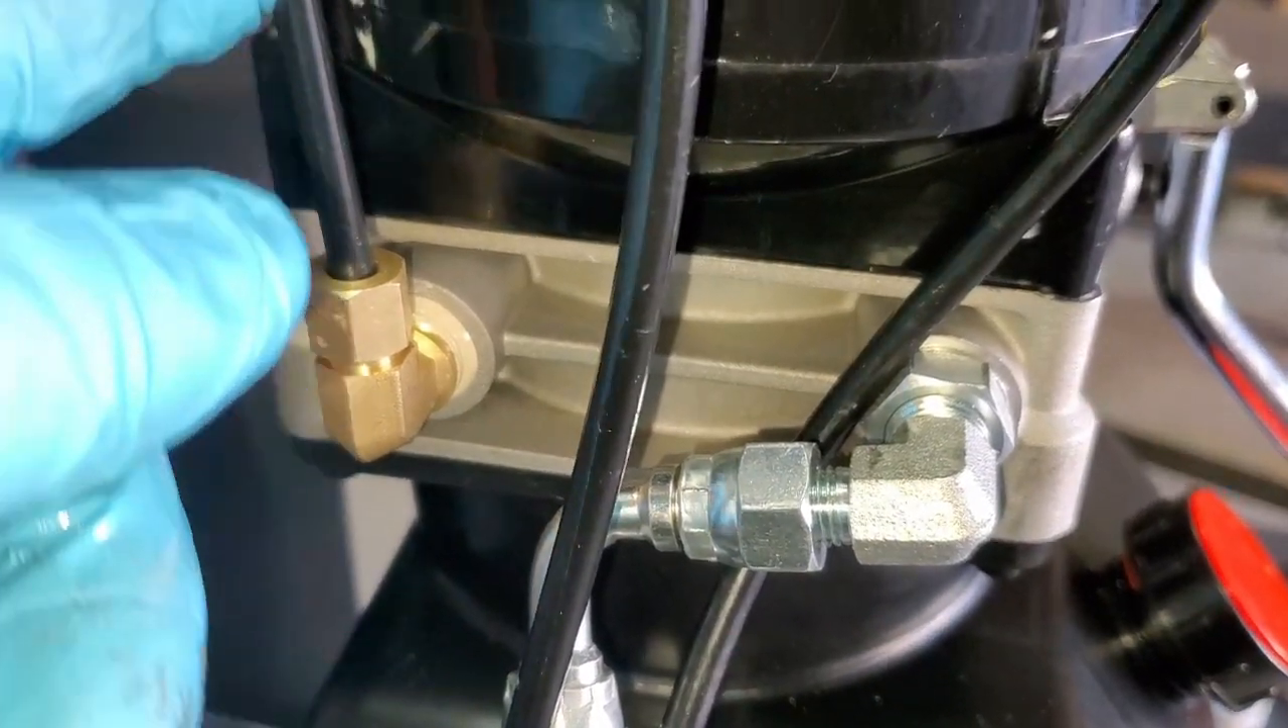Again, this is a fitting with the o-ring on it, and then I installed the hydraulic return brass fitting there.